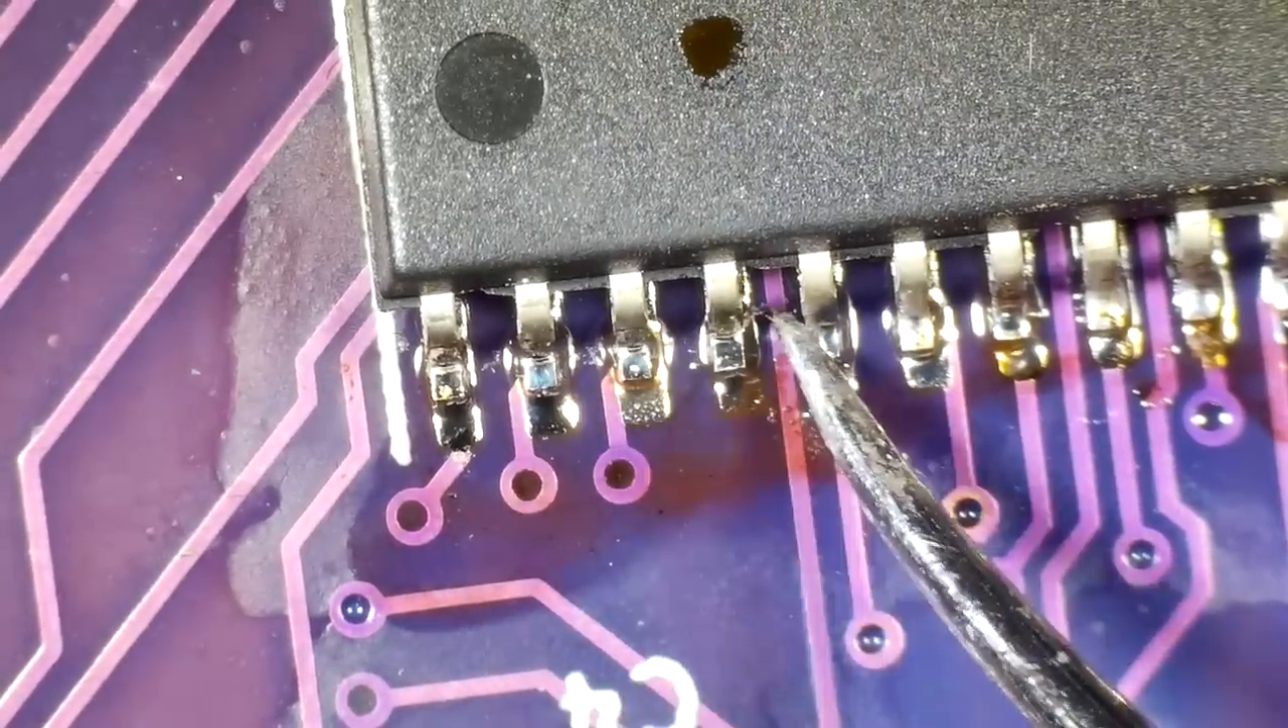And after I manually soldered those, you can see that each of these pins is soldered on perfectly.